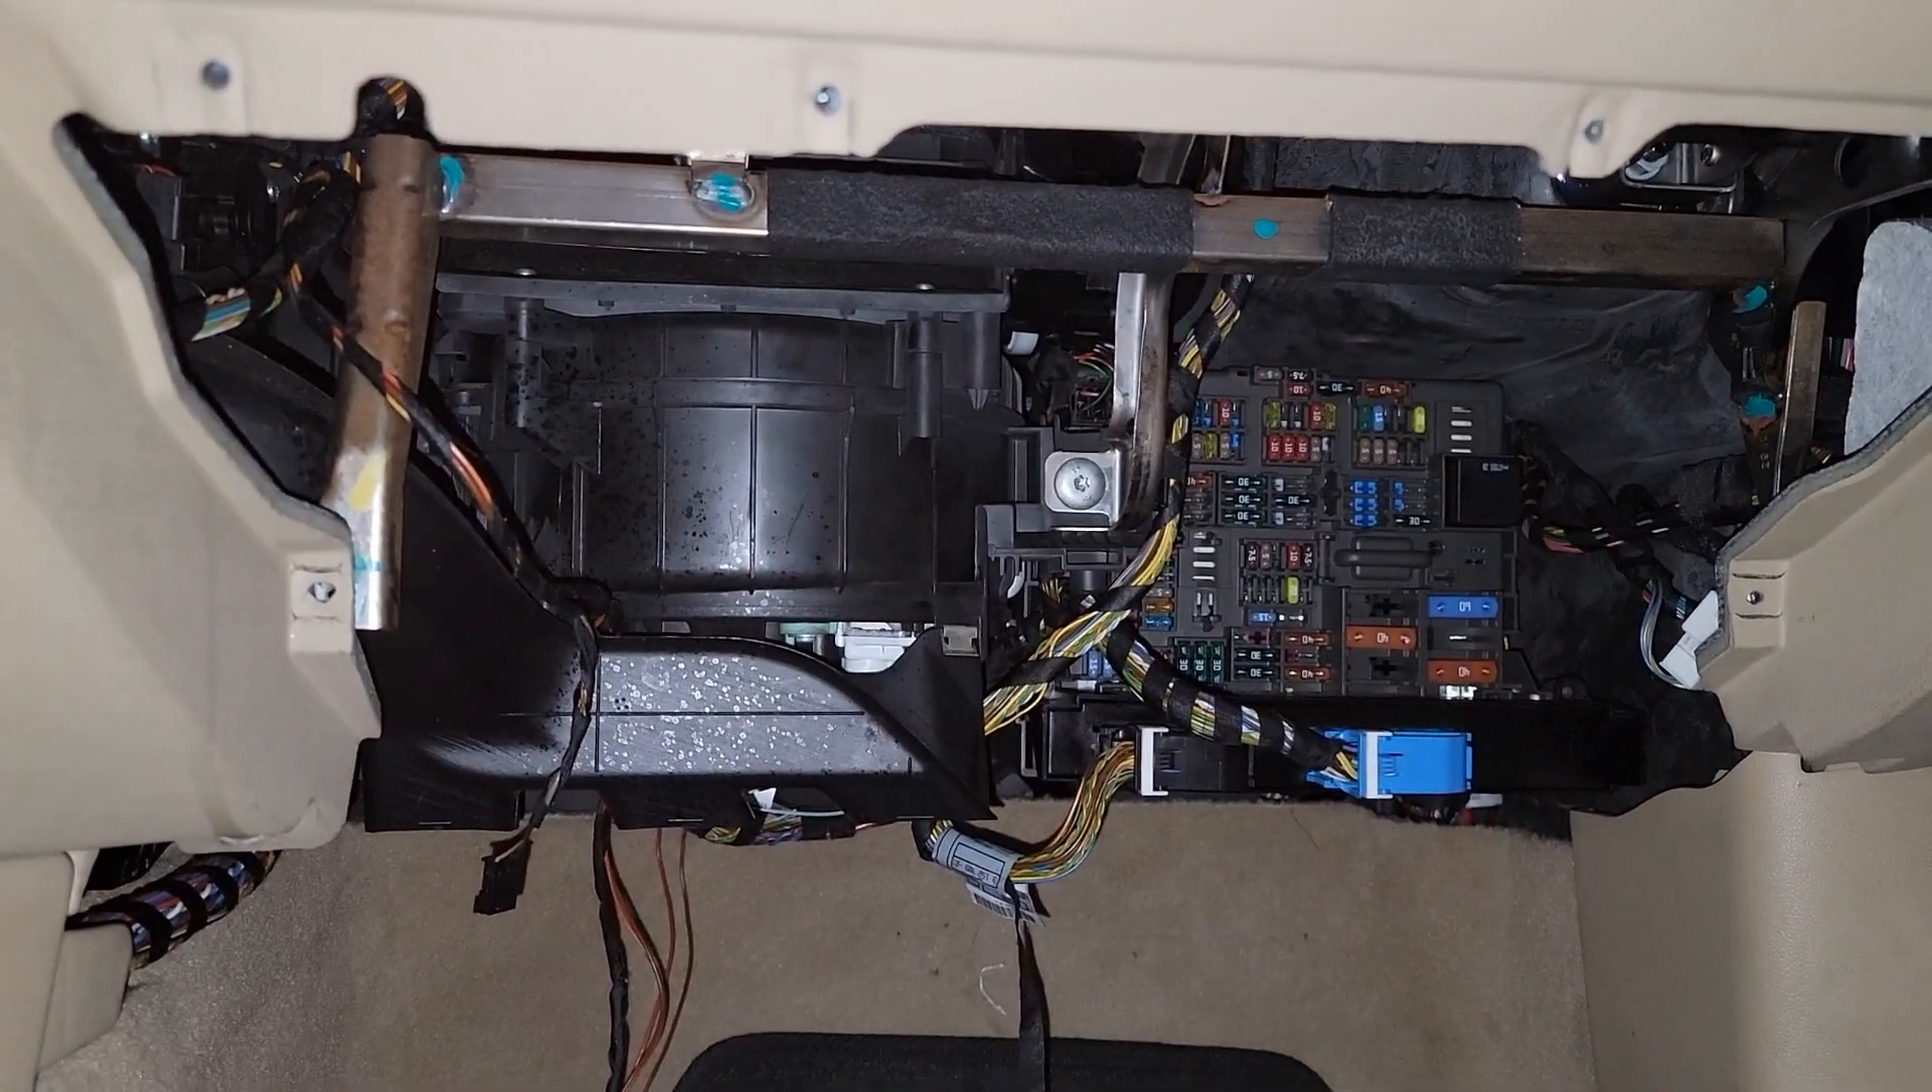So as you can see, I removed the glove box, but to access the fuse panel, you don't even need to completely remove the glove box.